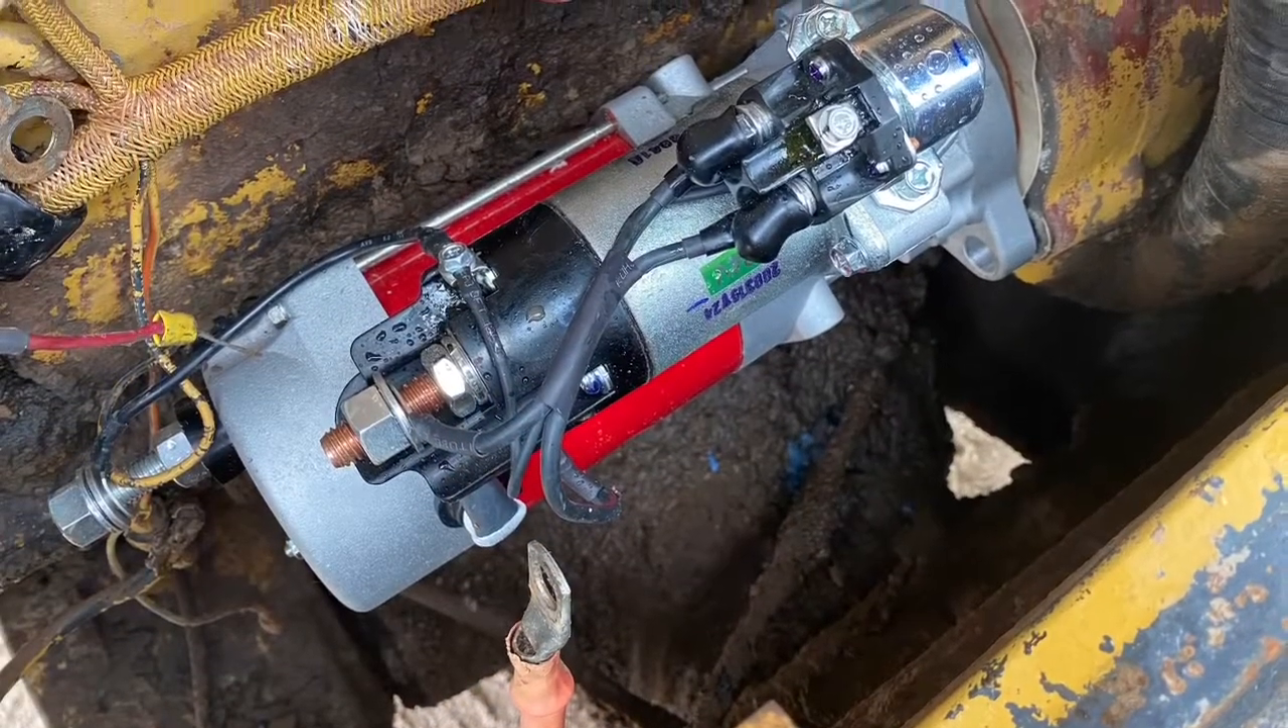I've set my starter motor in there. You can see it just hangs off the stud and this allows you to get your bolts ready and then put them in one by one.